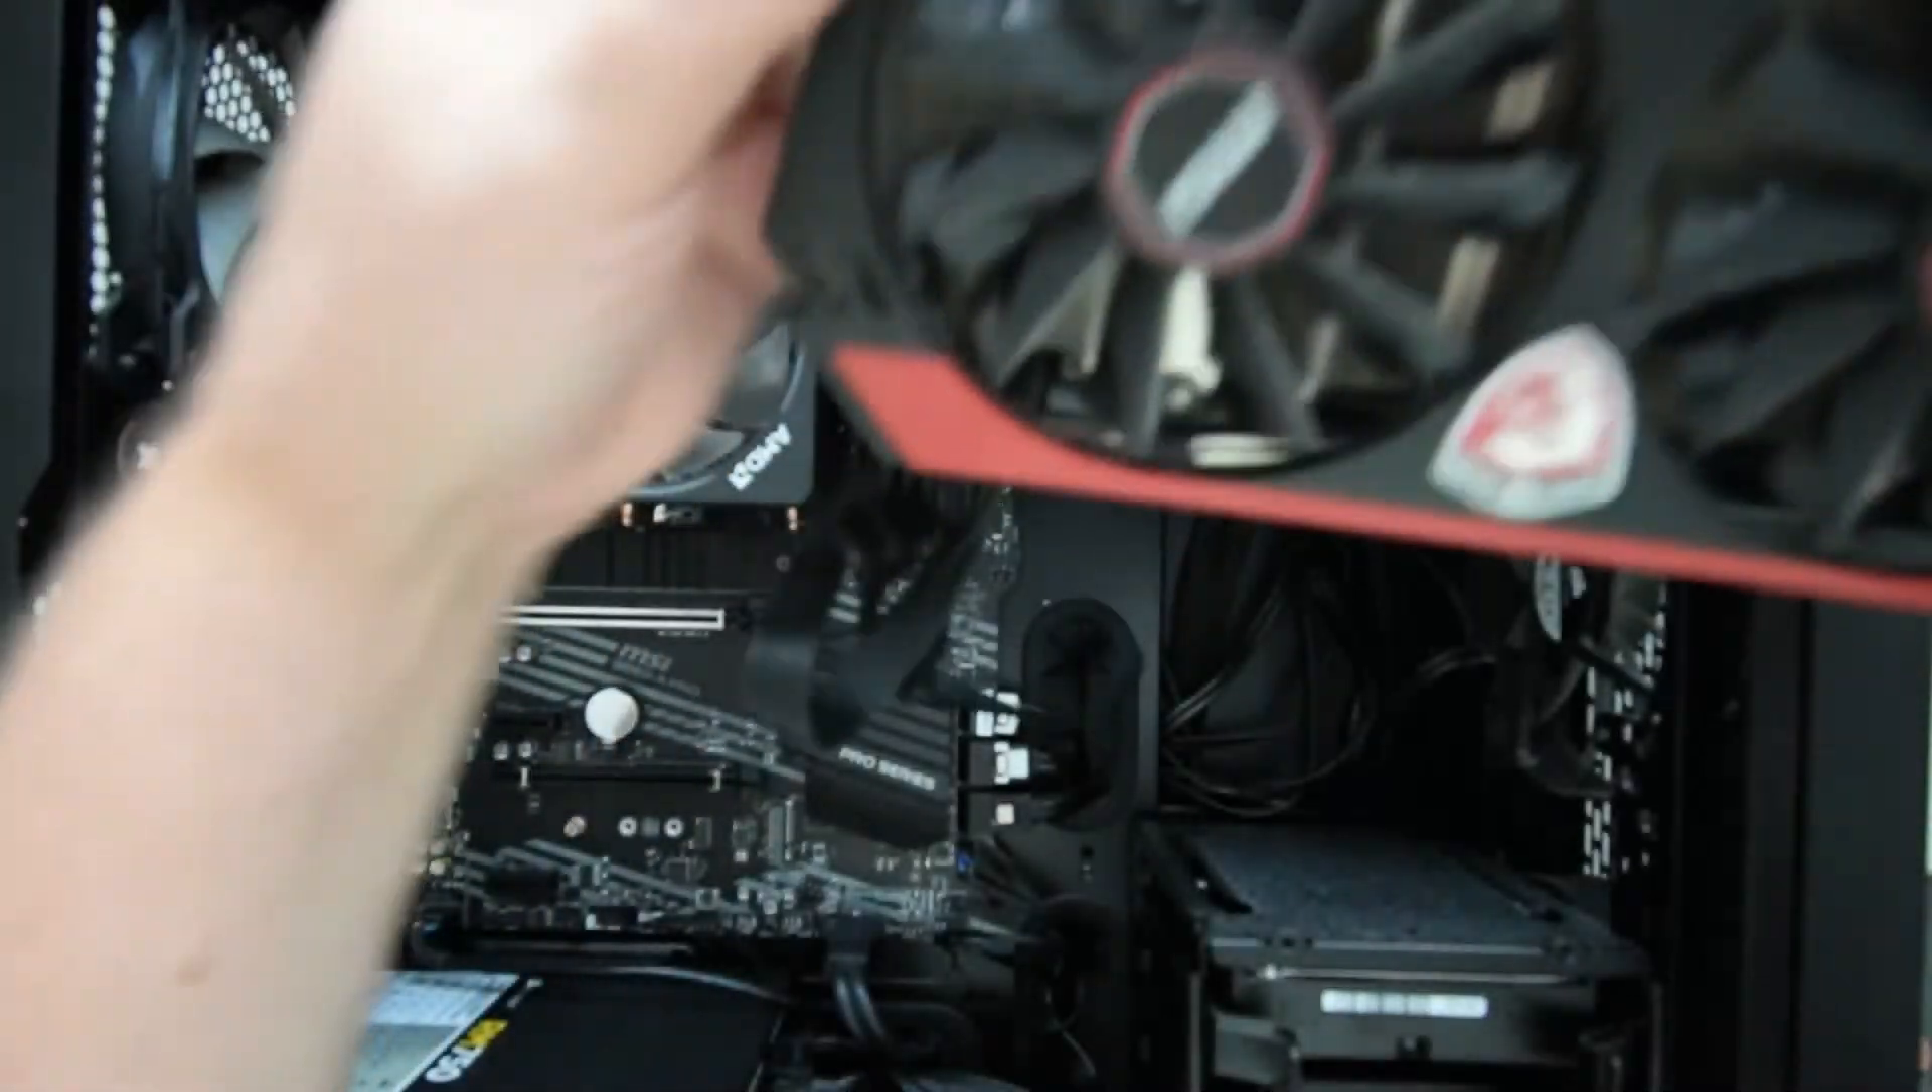So that's the graphics card out so we just pop that down for a second out of the way.